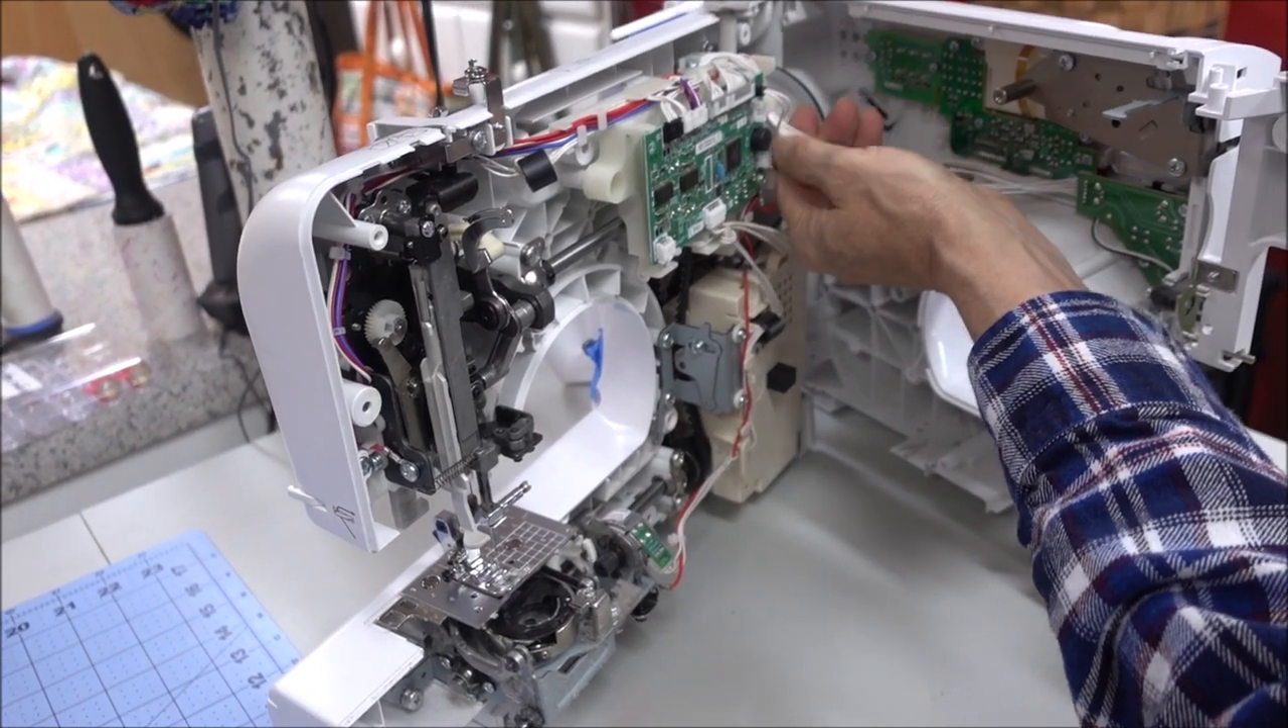Okay so we split the case and there's this bundle of wires that loops around behind this clip.